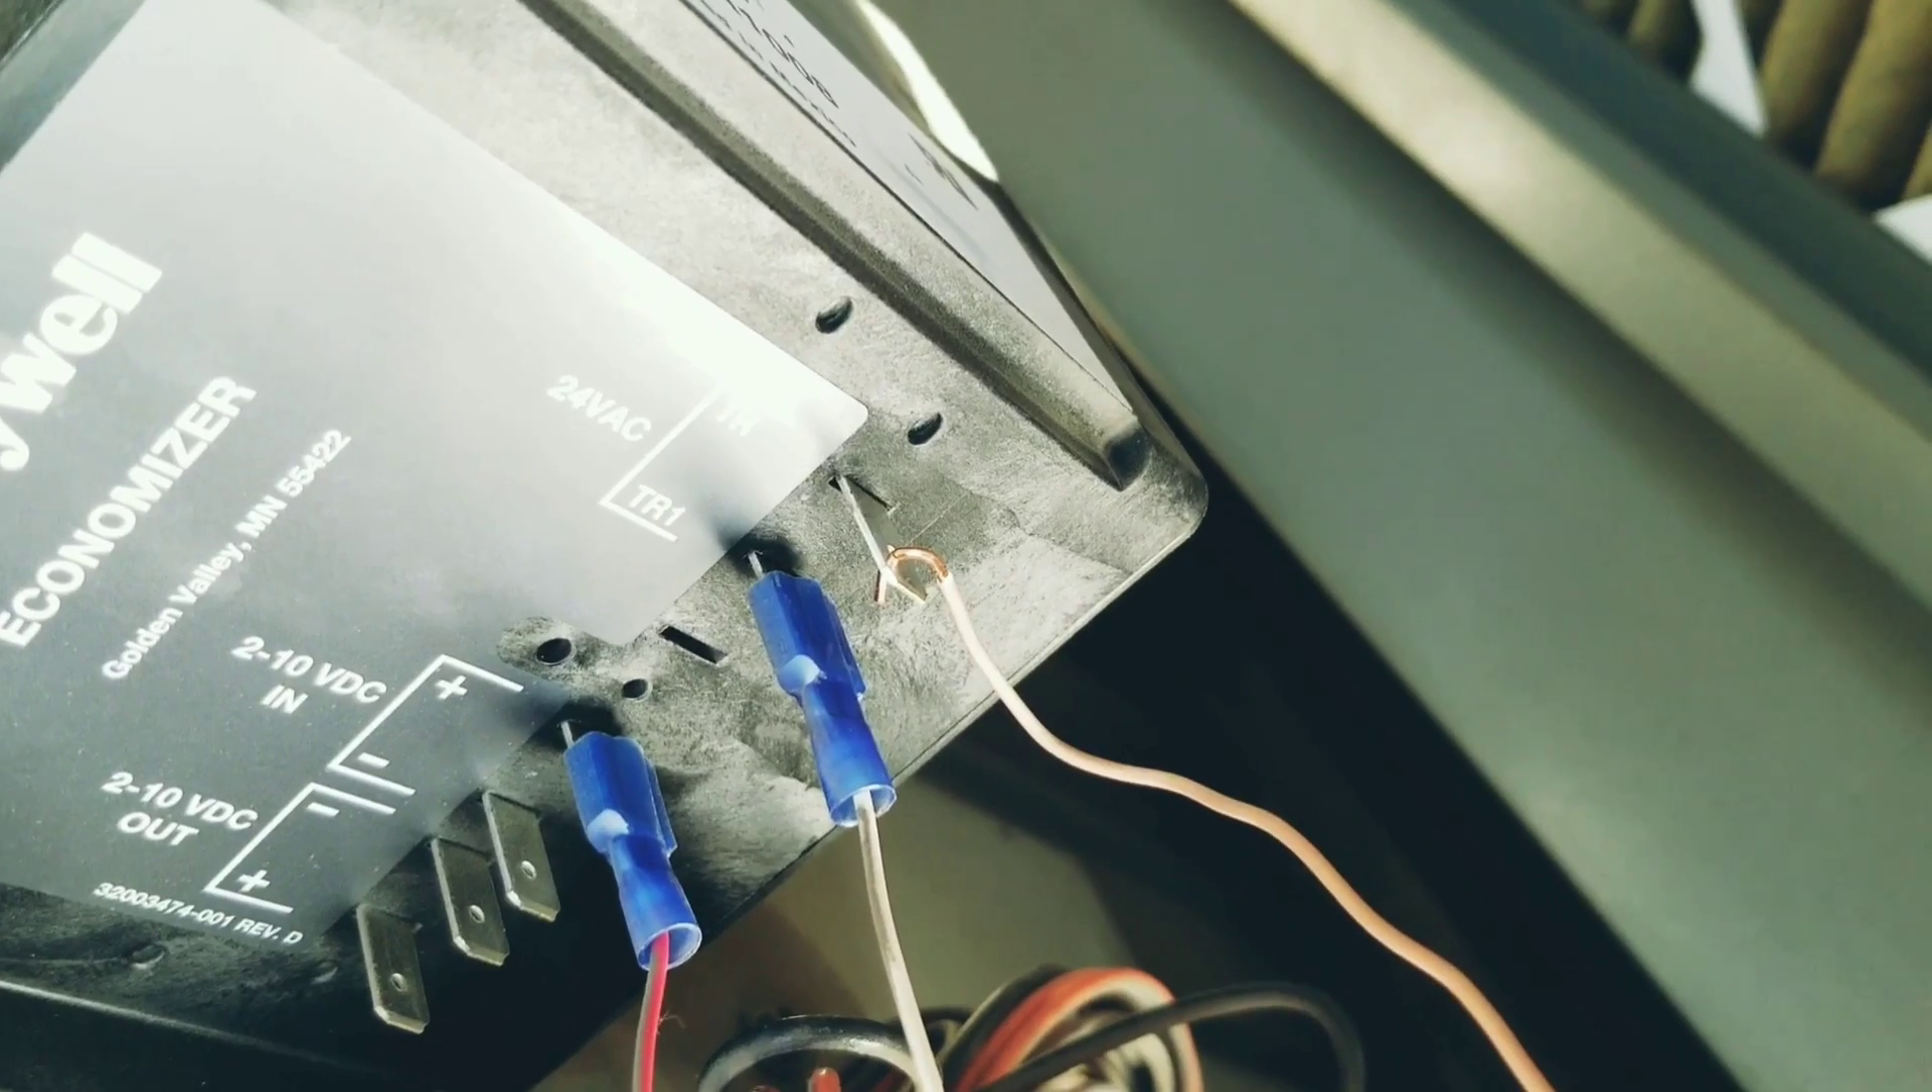I've hooked that wire on the power terminal. Okay the tan wire.